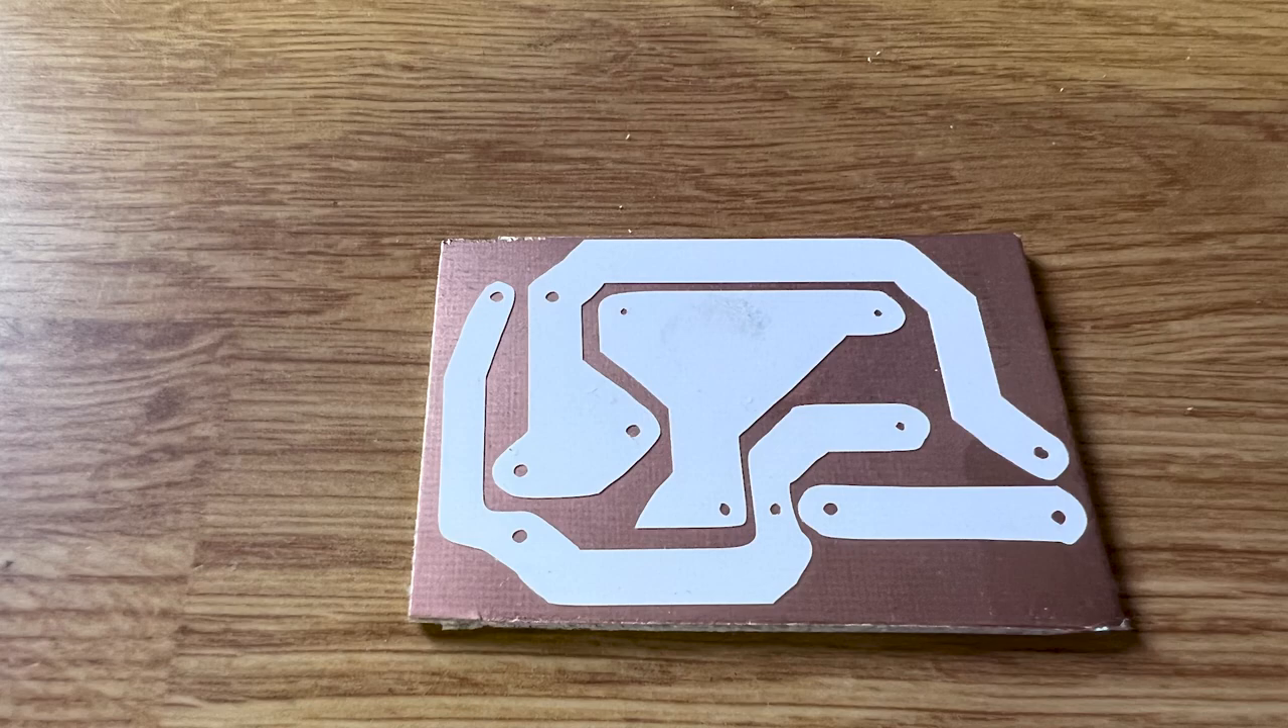So now we've got our vinyl transferred across to our PC board.